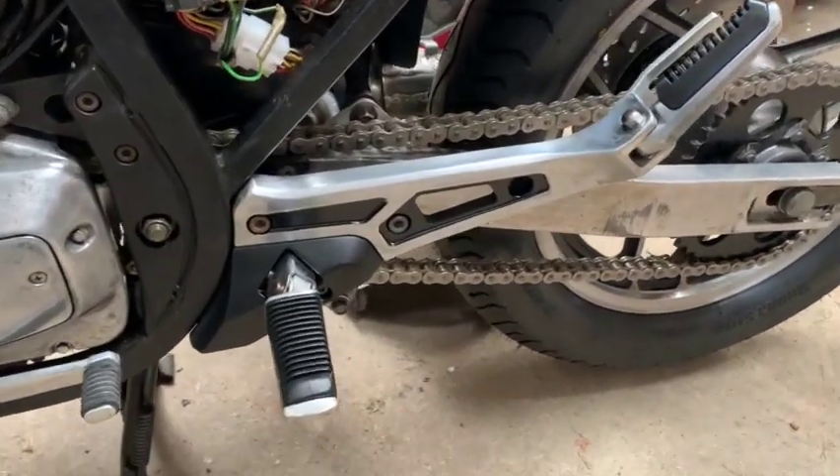So I've finished the rear foot peg assembly, which, uh, turned out quite nicely.